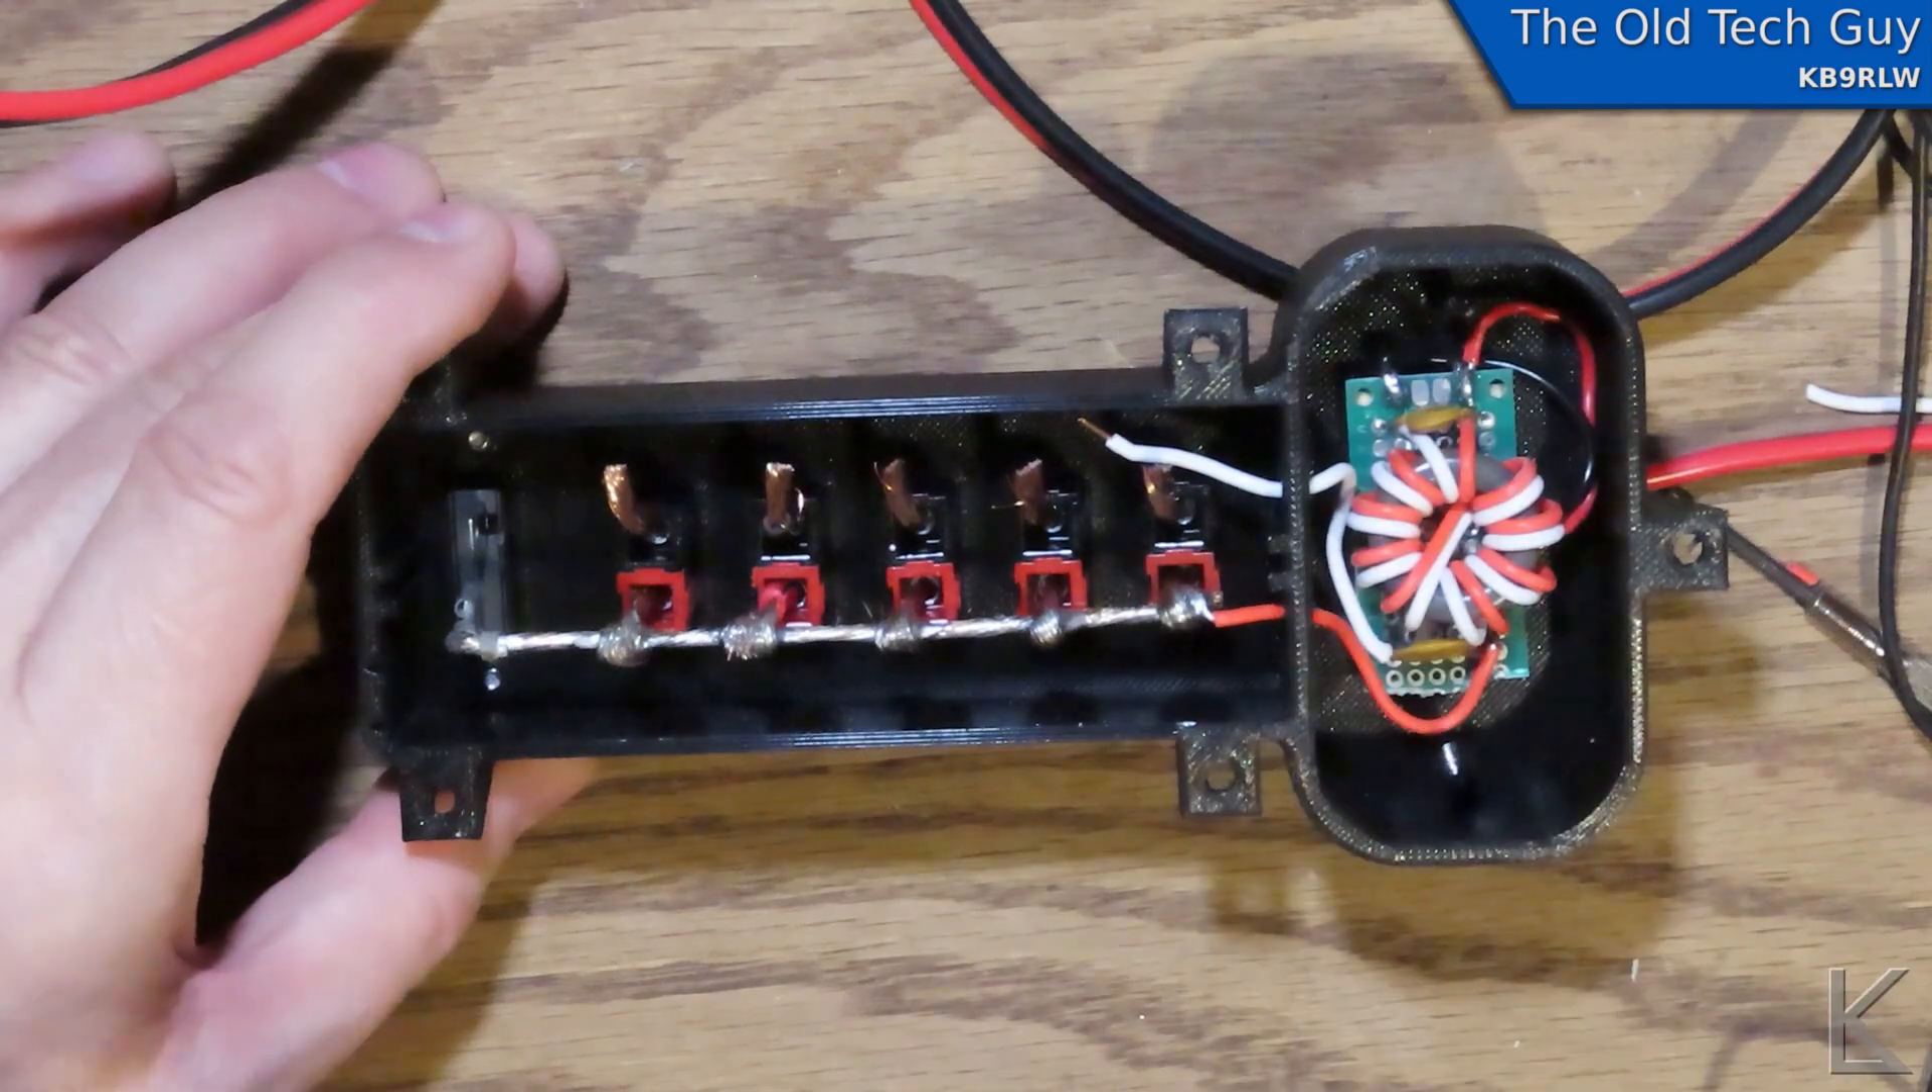The filter board tucks right in here real nice.